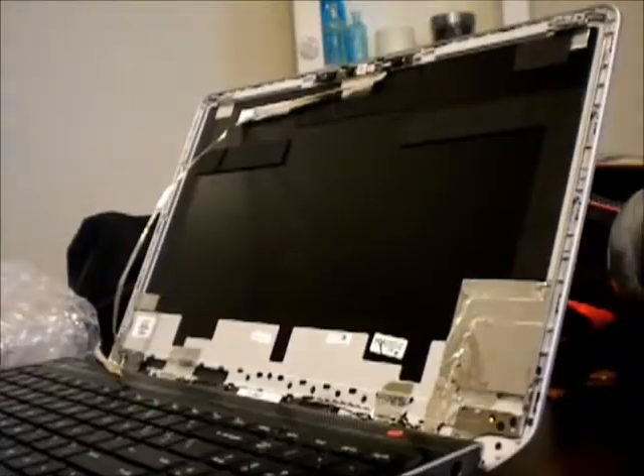And there's the screen still disassembled.